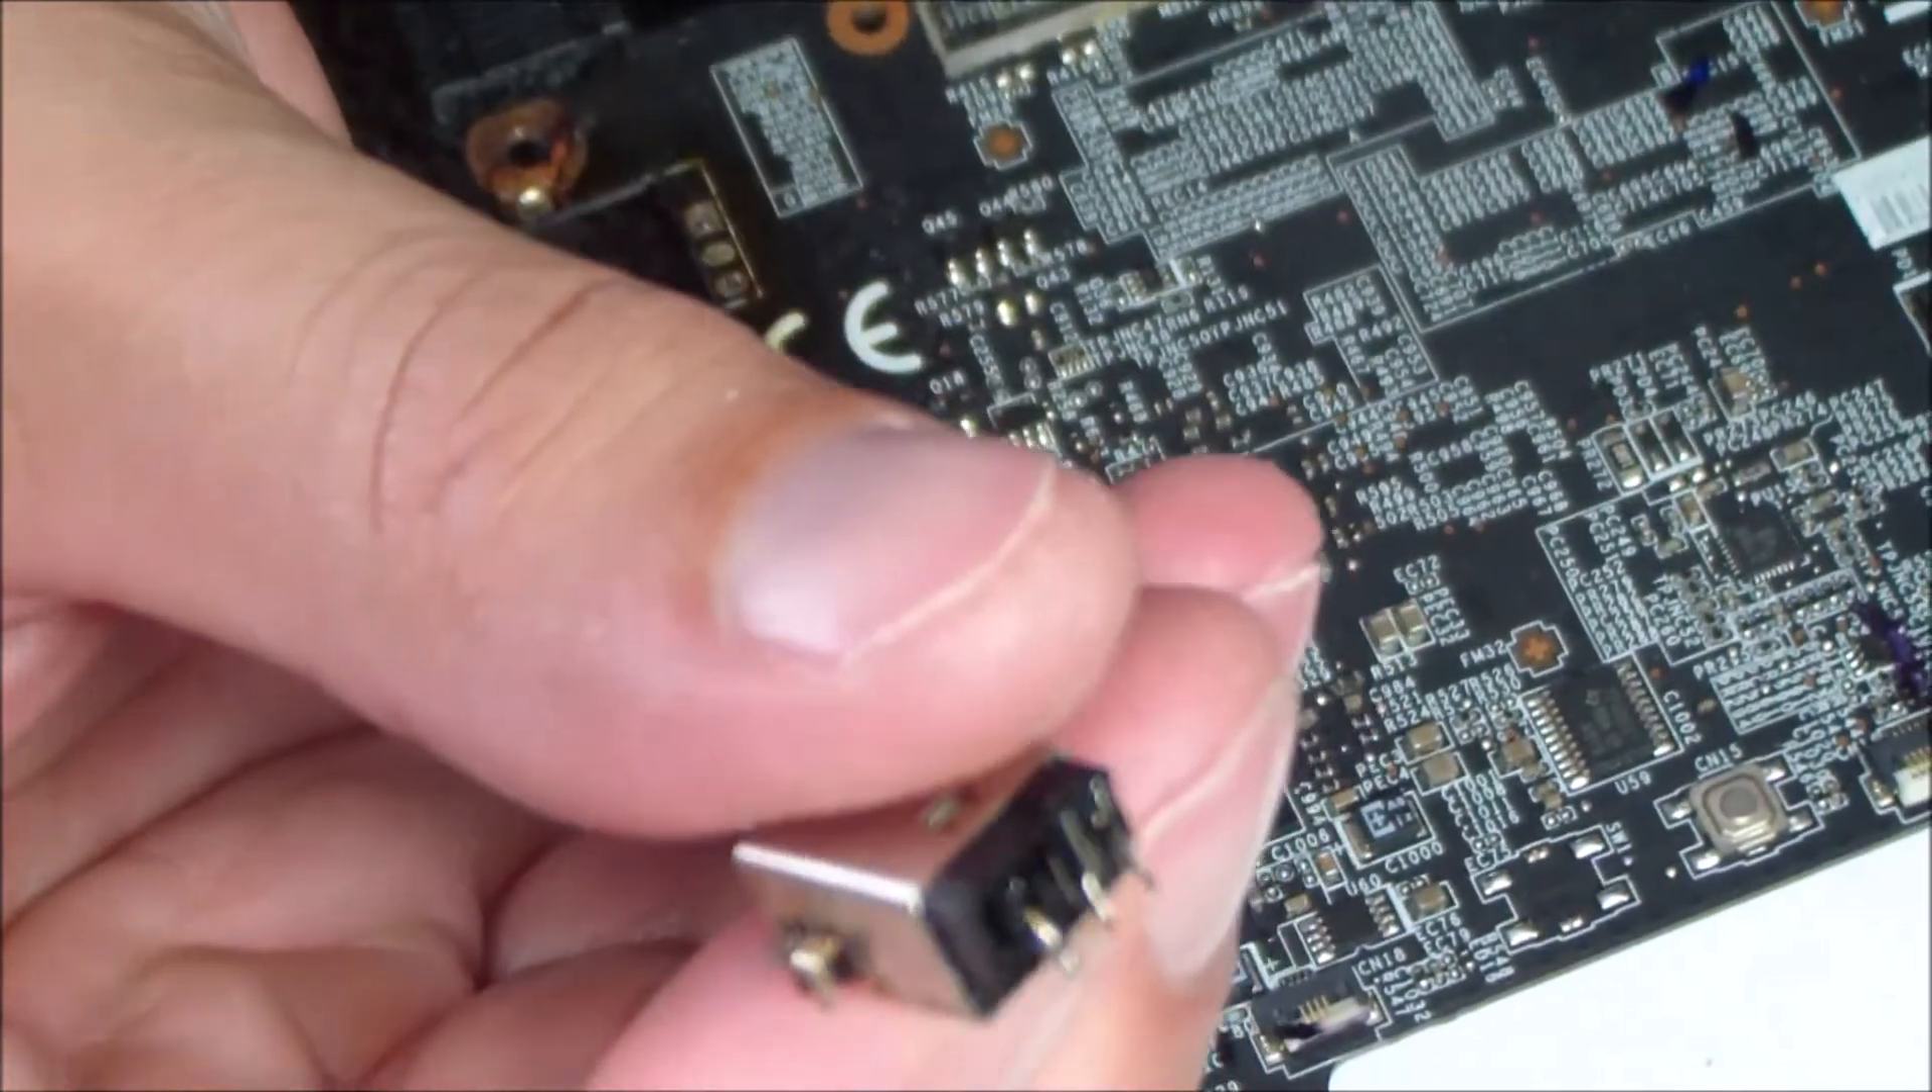You can see that the jack has been removed.